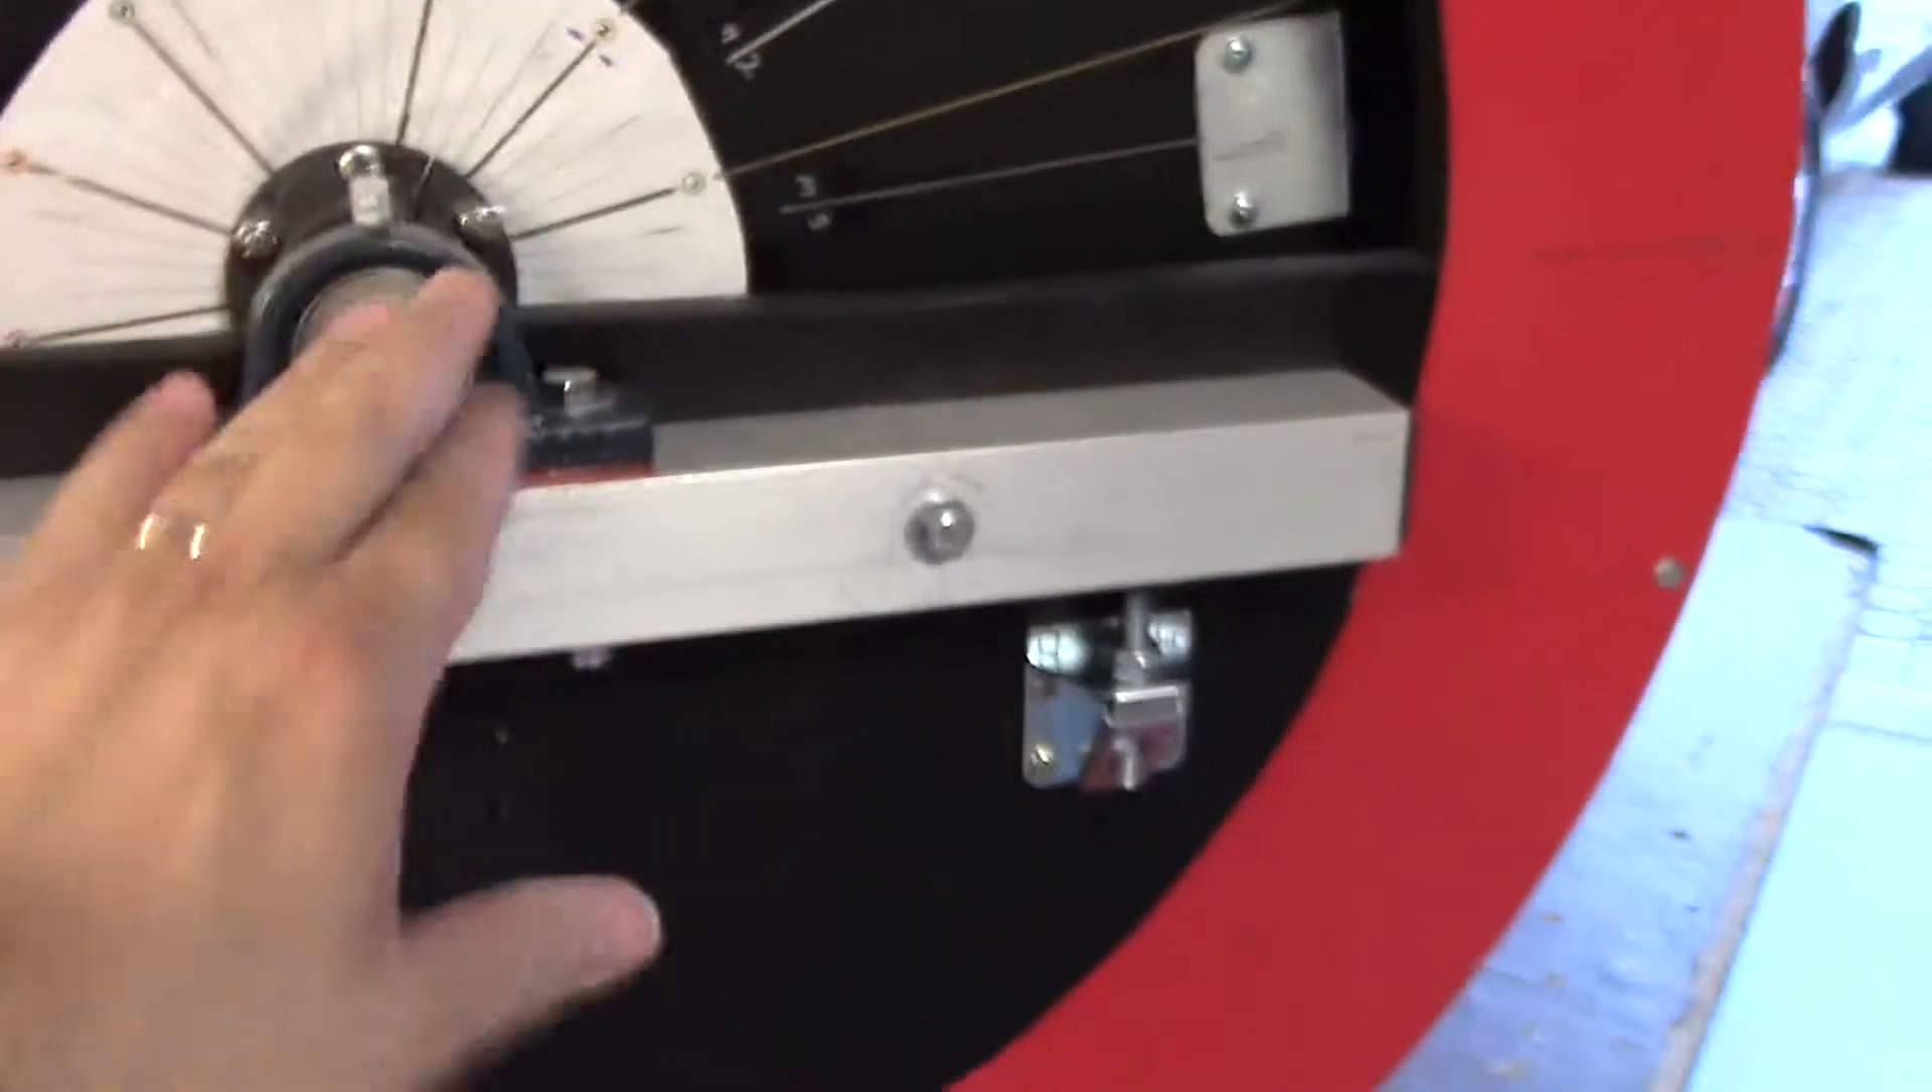And I just drilled a hole and put a bolt on it, and that kept the aluminum bar pinned to the frame, which stabilizes the pillow block.